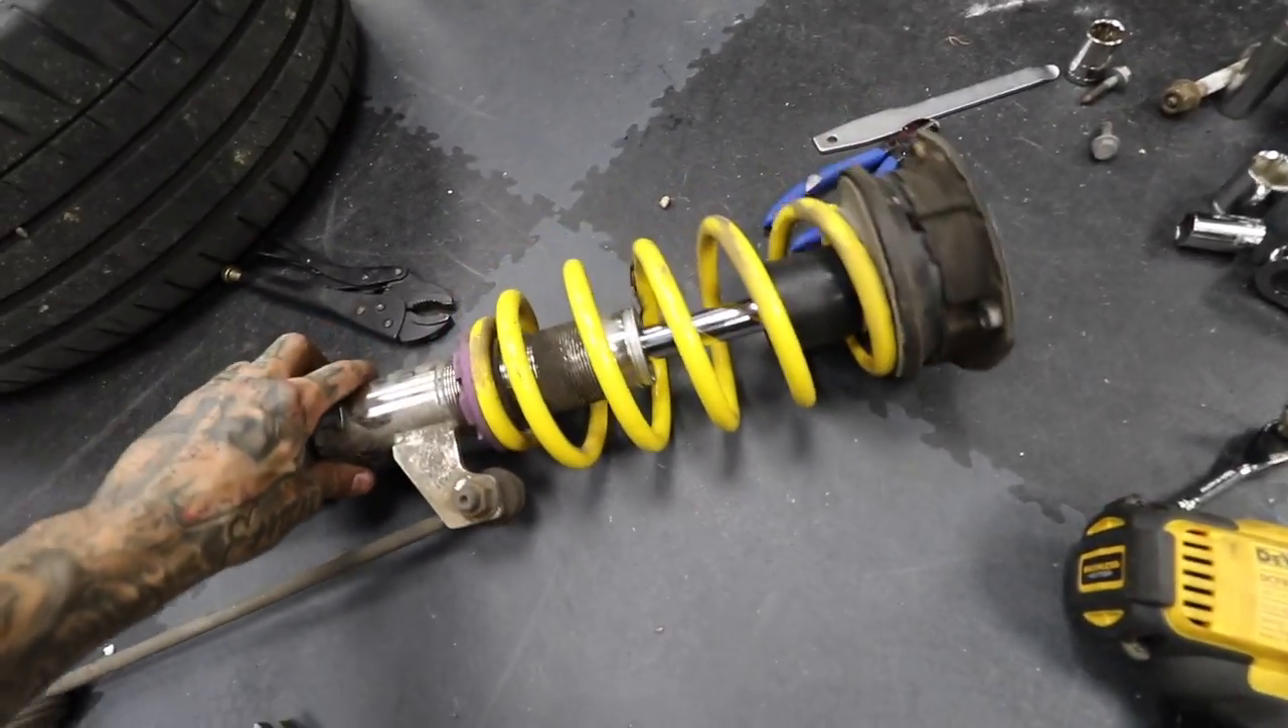So the k and w v1 is officially out.